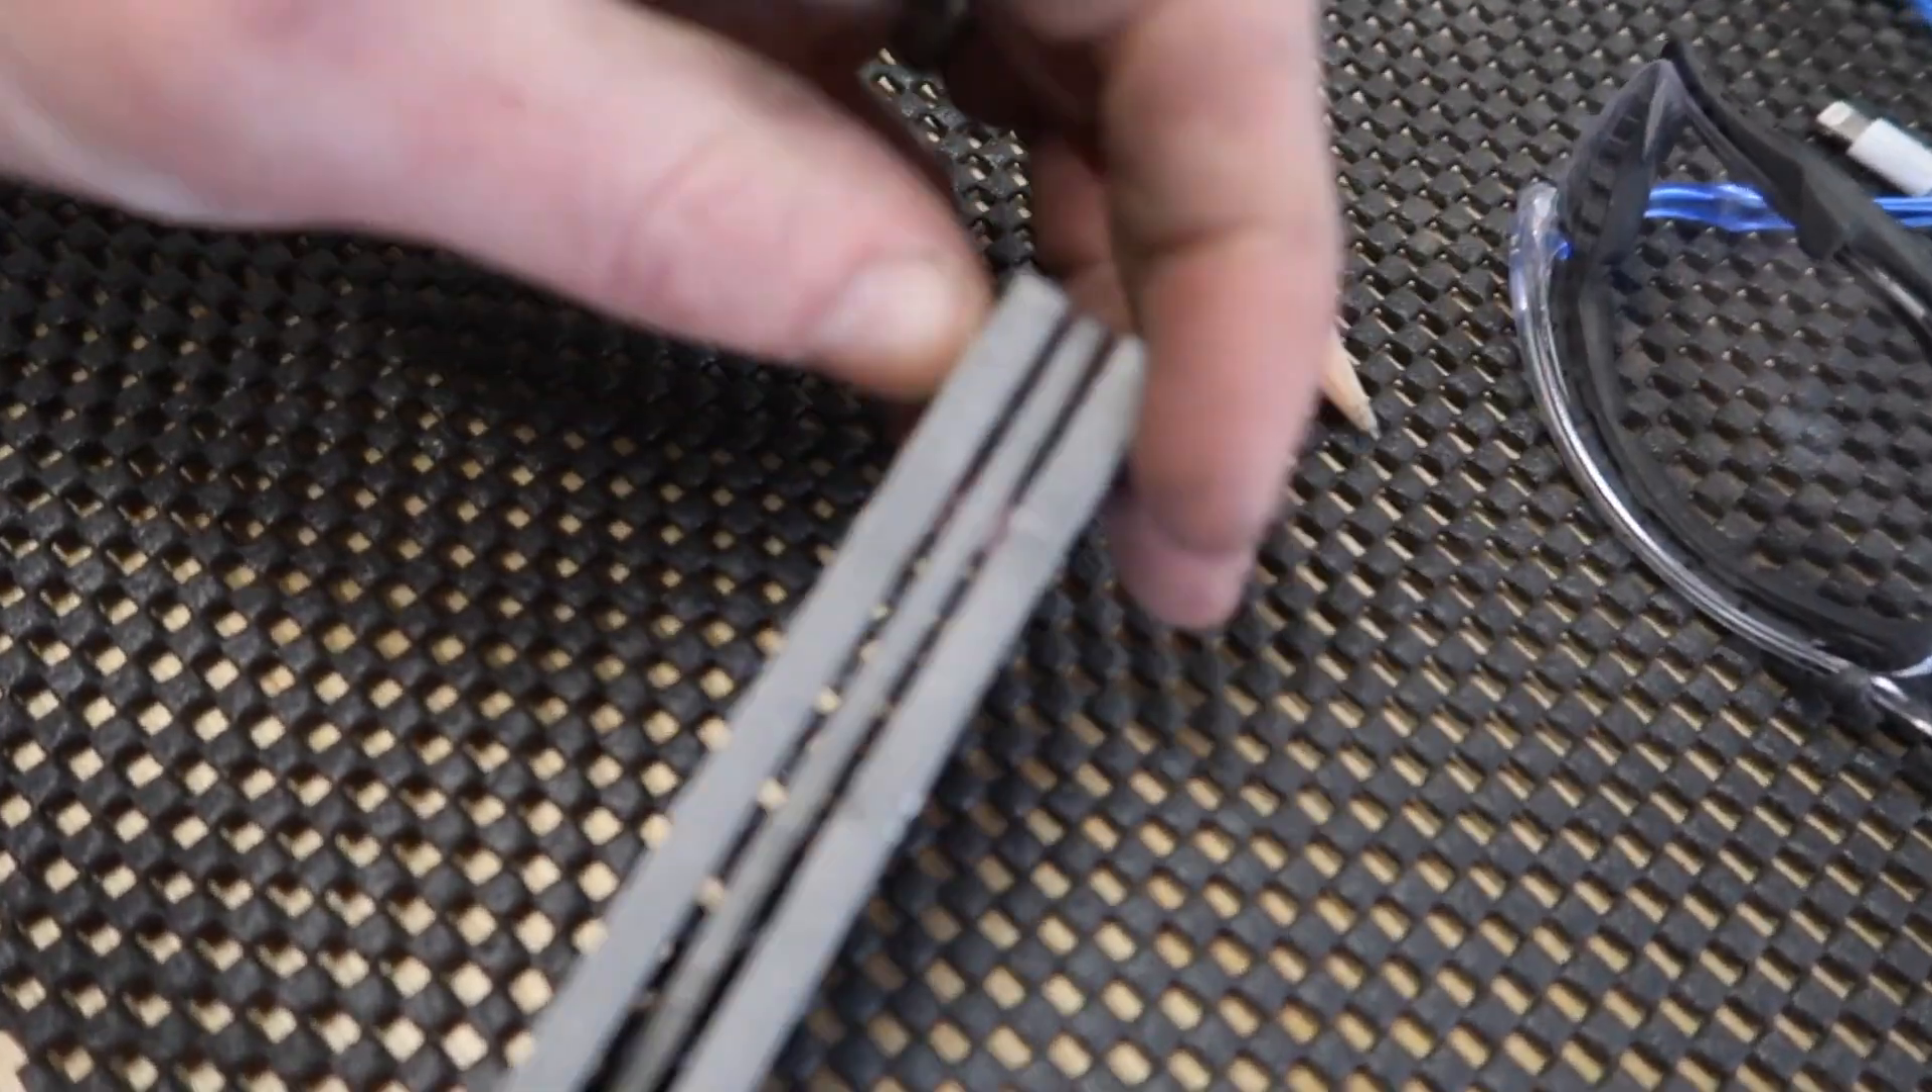I've kind of done a quick assembly on this part of it. I'm not happy with the gap in there.